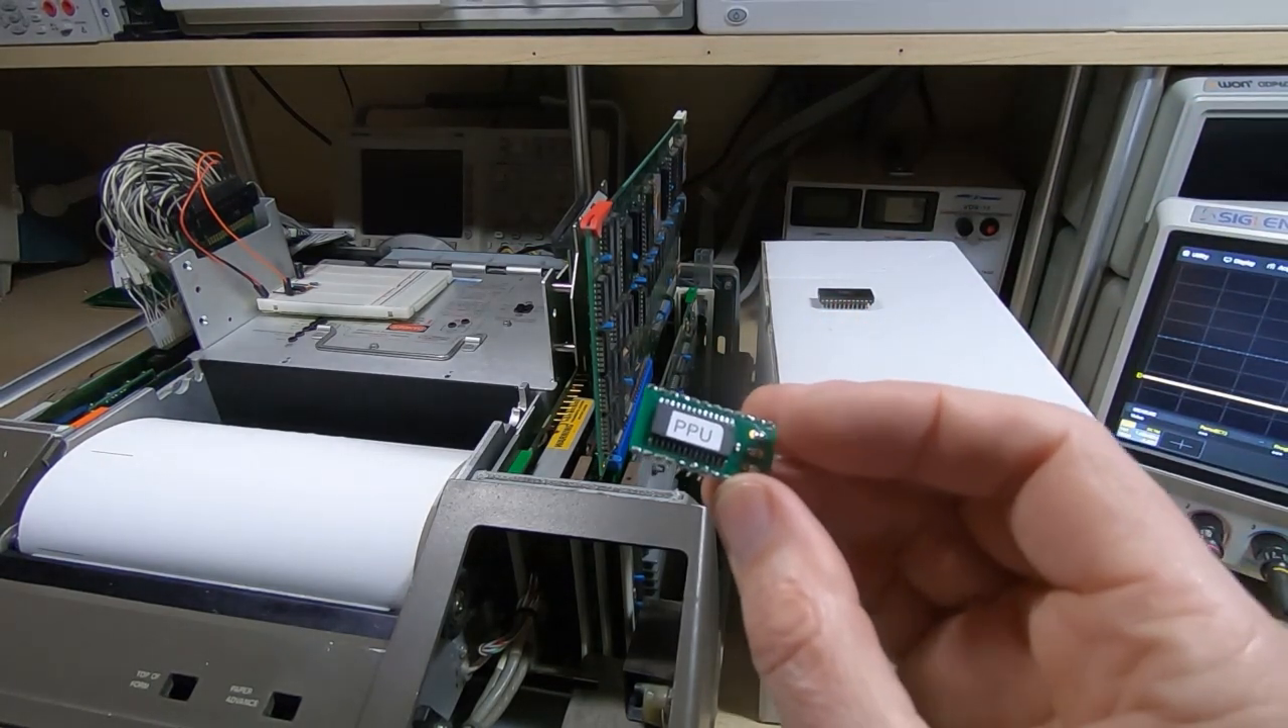So I have assembled one this is as you can see the PPU version.